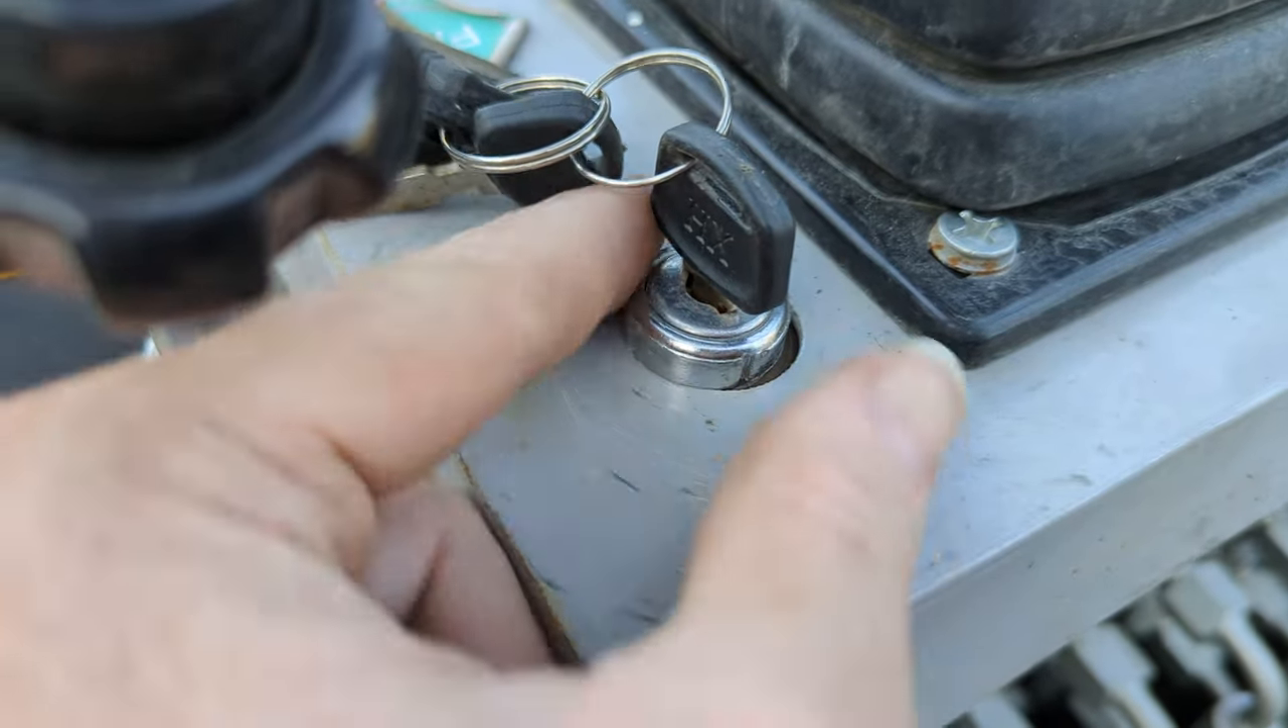Yeah you can see that this collar is just about the same size of the hole so when I clamped it down it got pushed to one side of the hole.